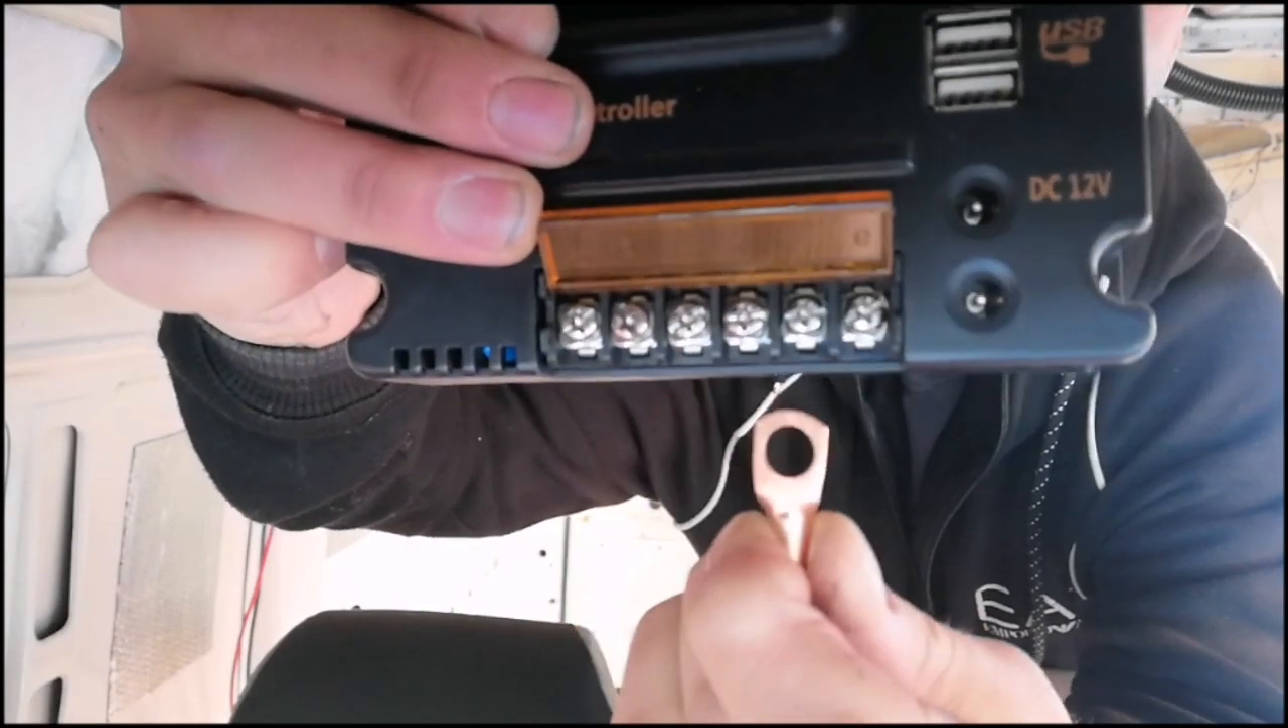So with the solar panels I've got that solar charge controller and with it you get these clips to go onto the wires but they don't actually fit in there.